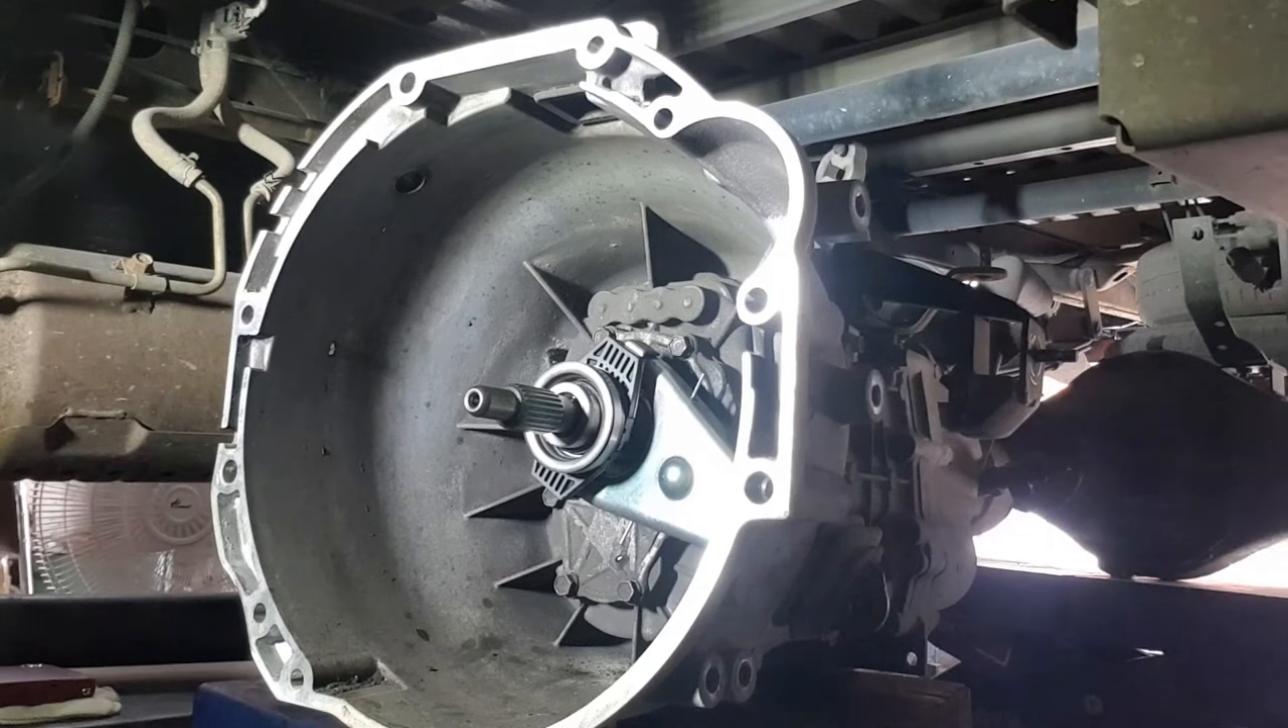자 요렇게 해서 세트 베어링하고 포크까지도 장착이 됐습니다.